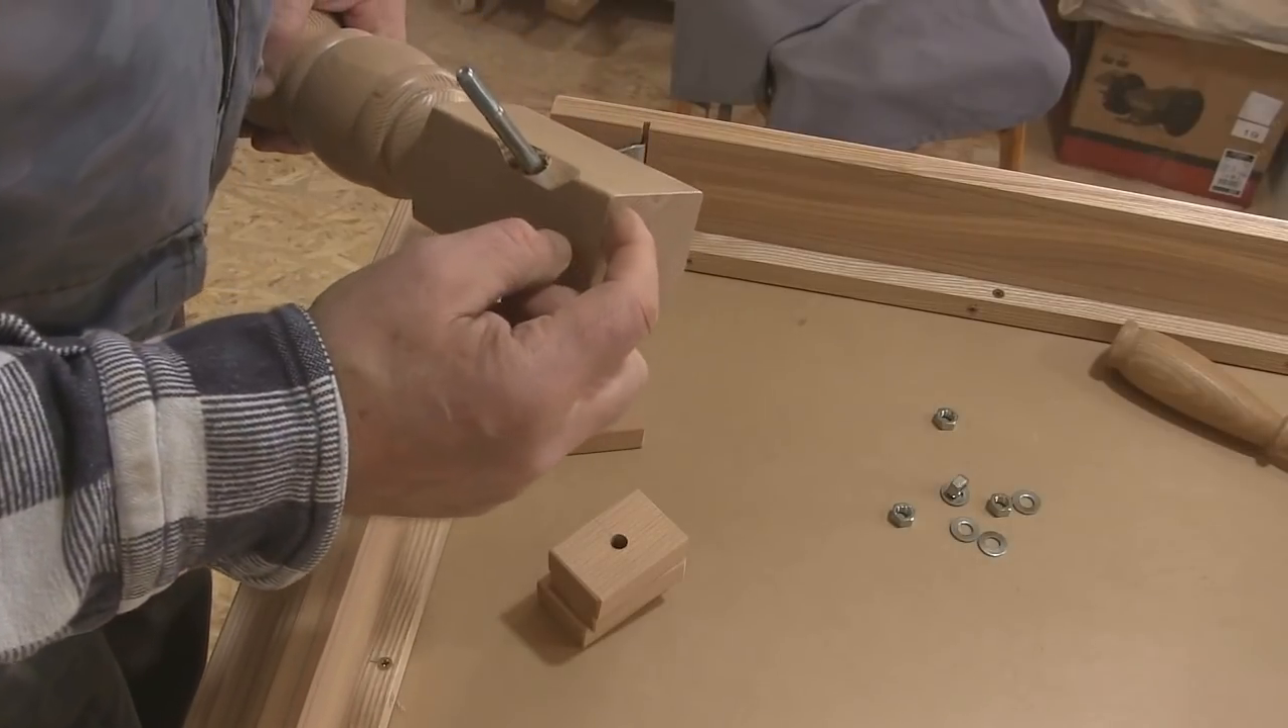В ножке просверлено отверстие. Вставлен штырь.